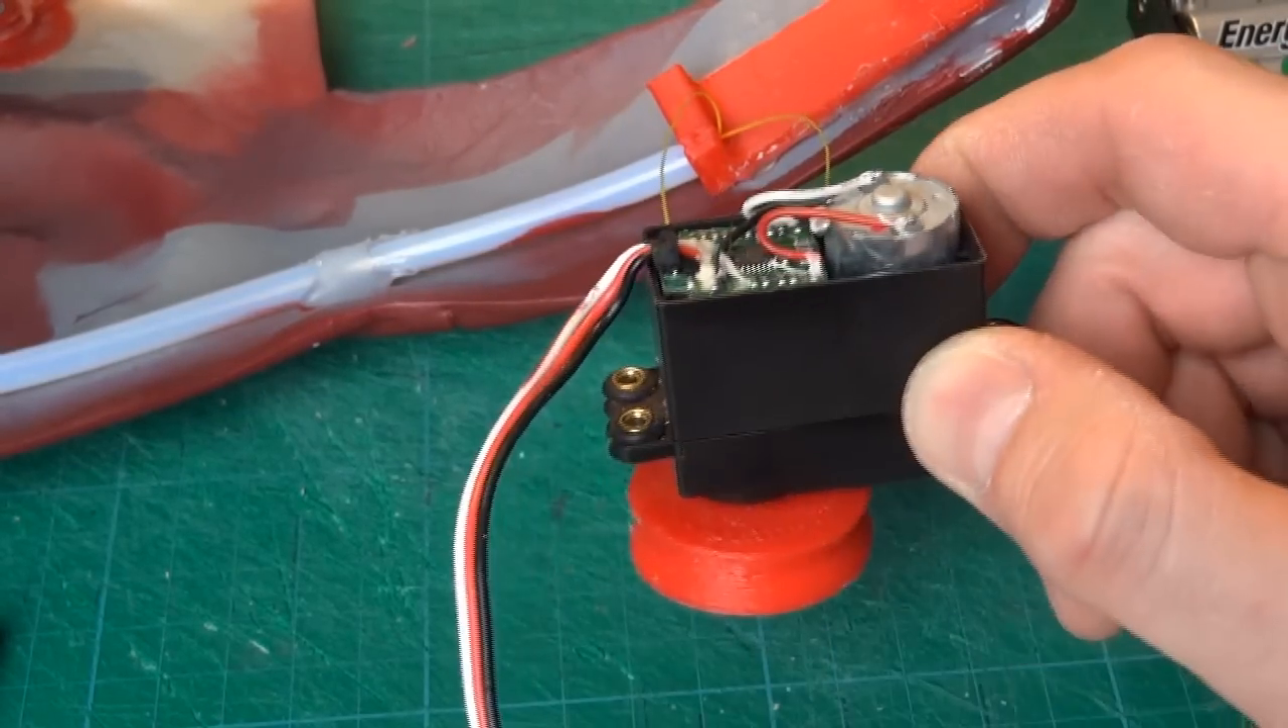All right so i've taken the servo out.